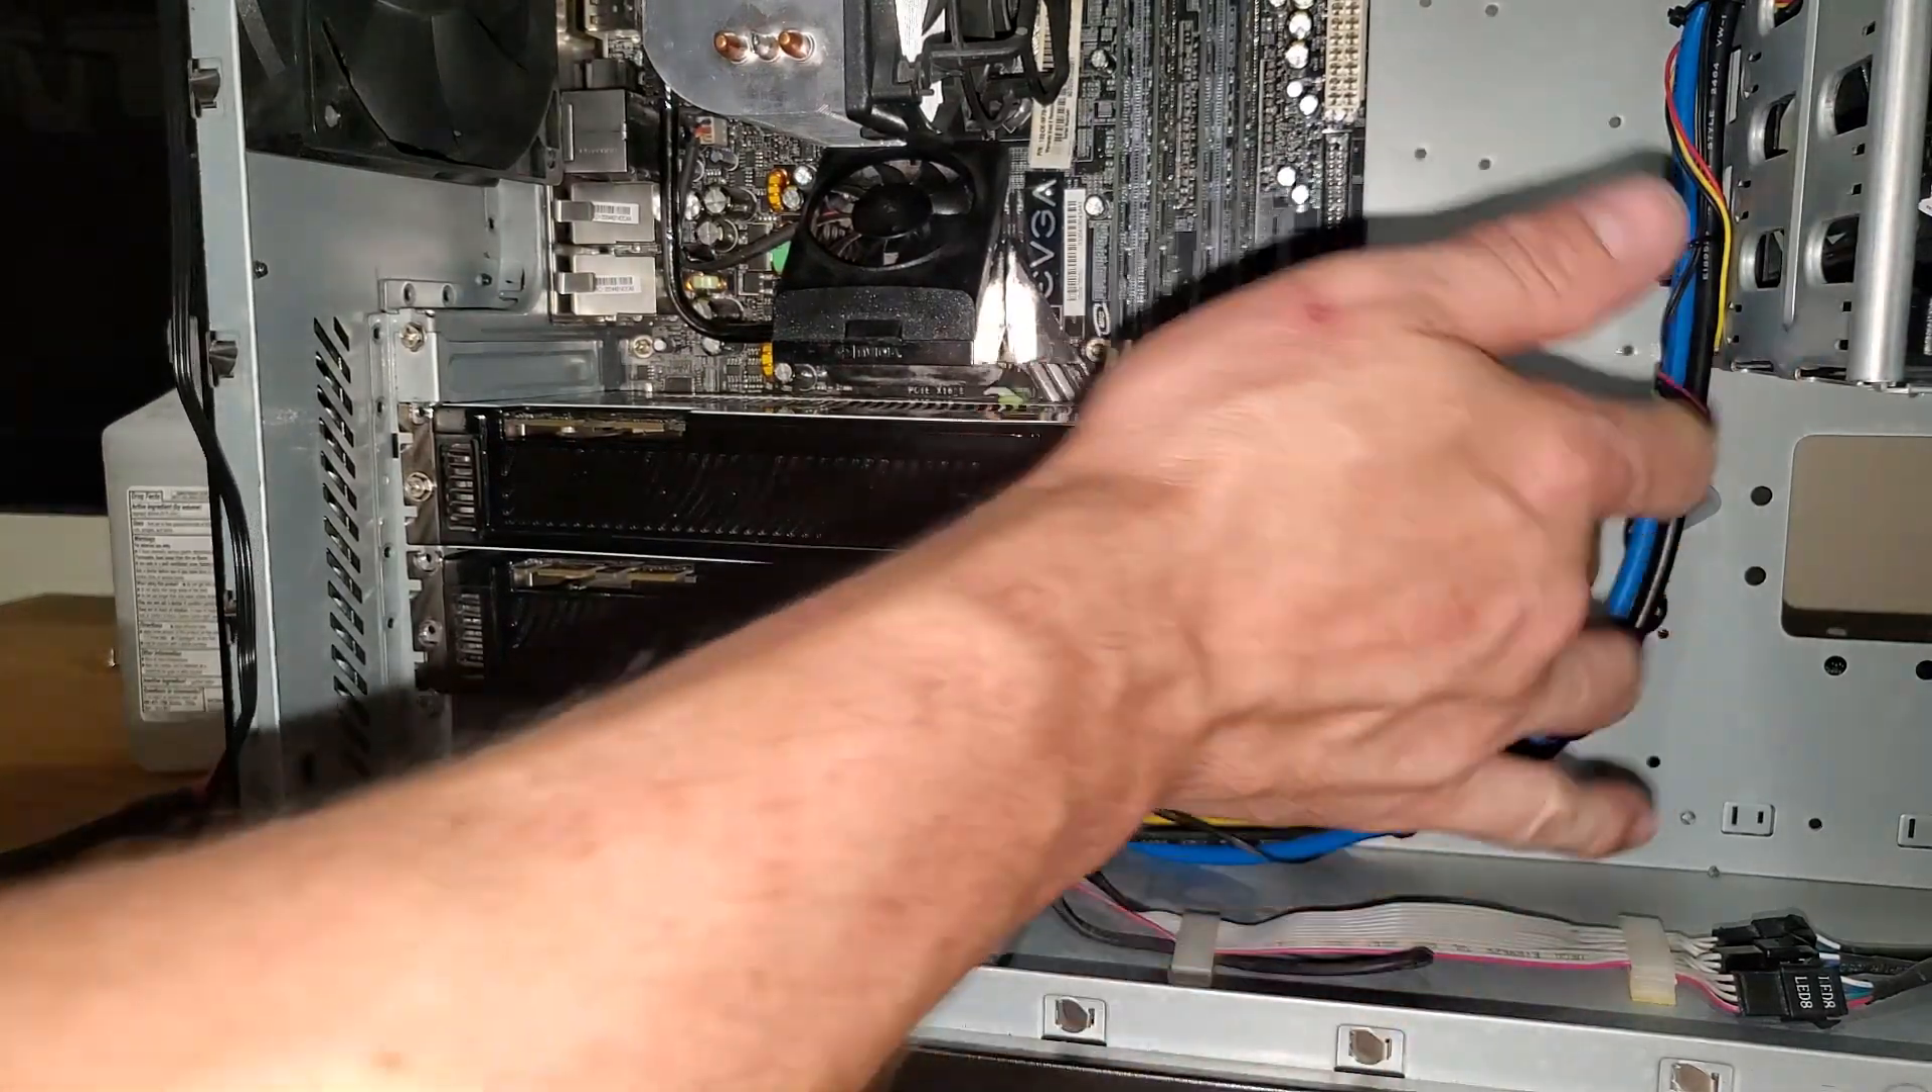And i think those wires fit but look there is no room between these two cards.